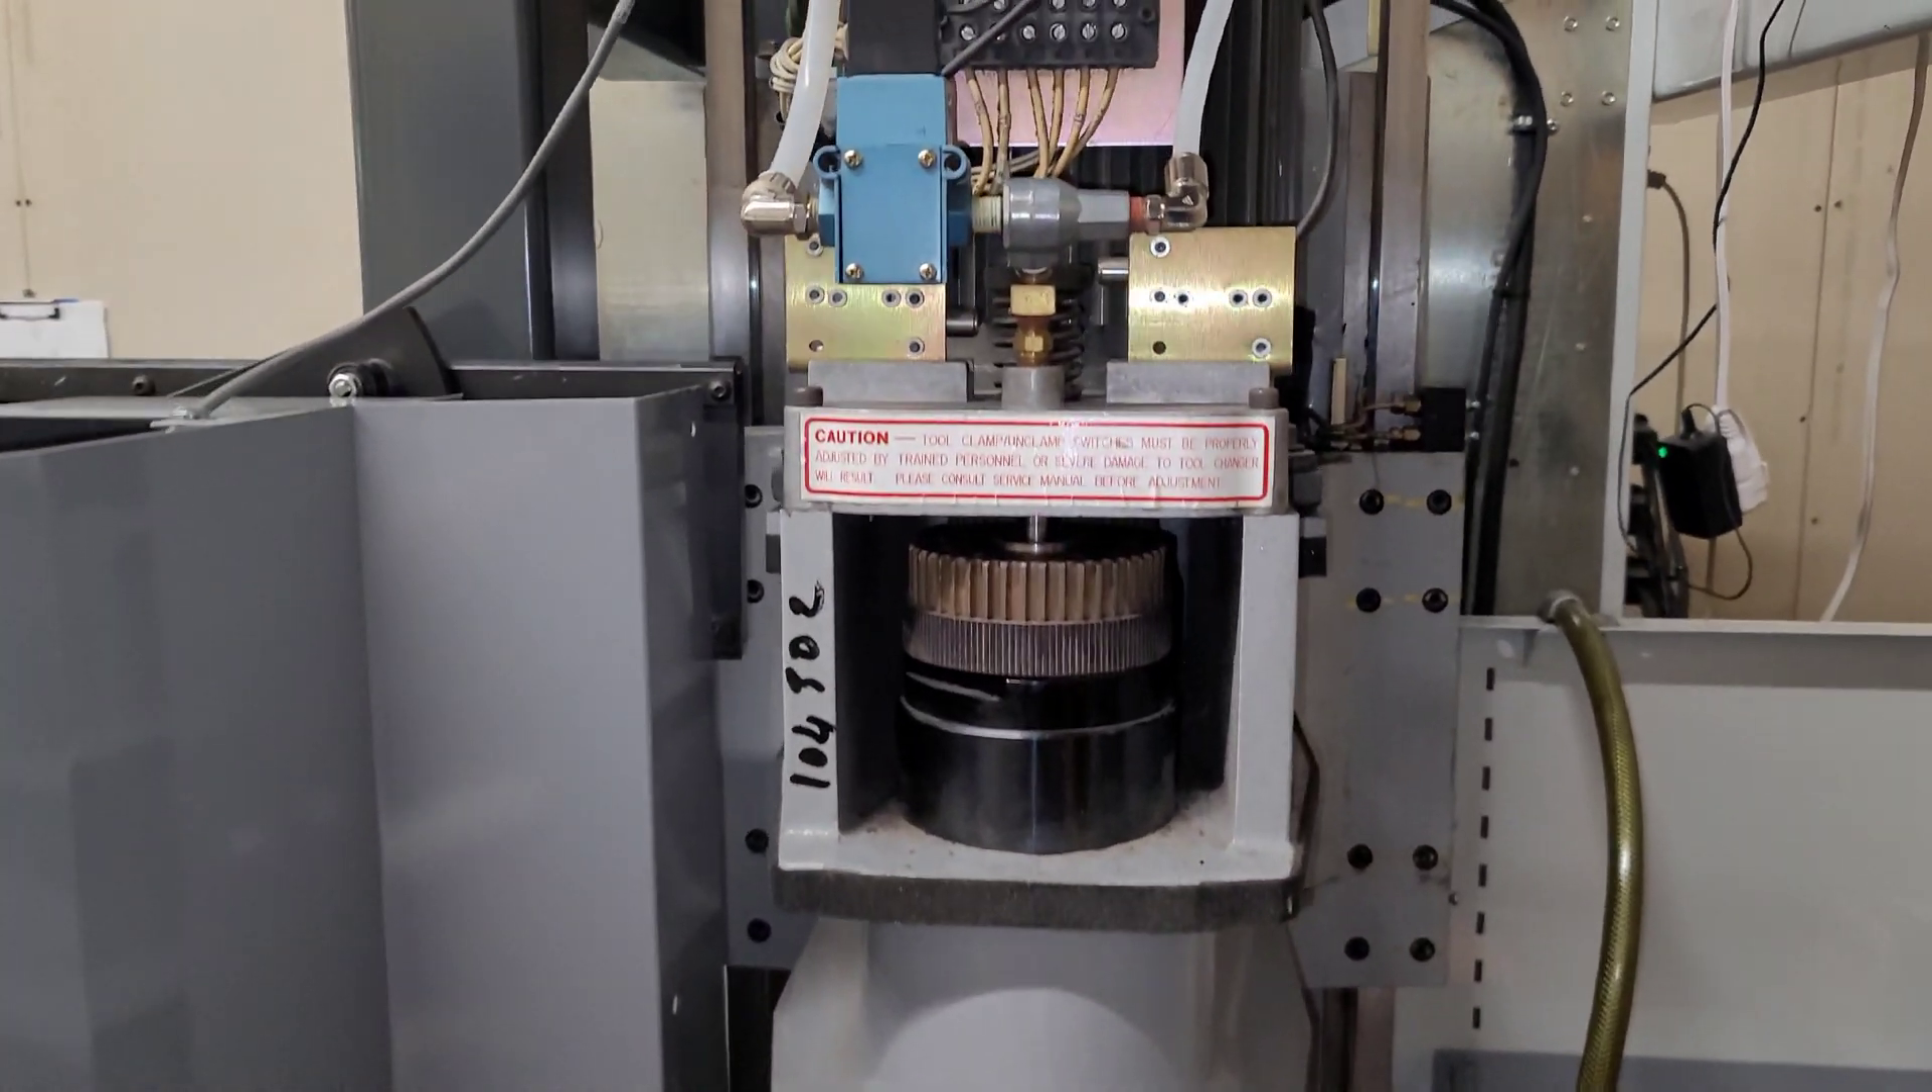So this is the spindle assembly with the cover removed.